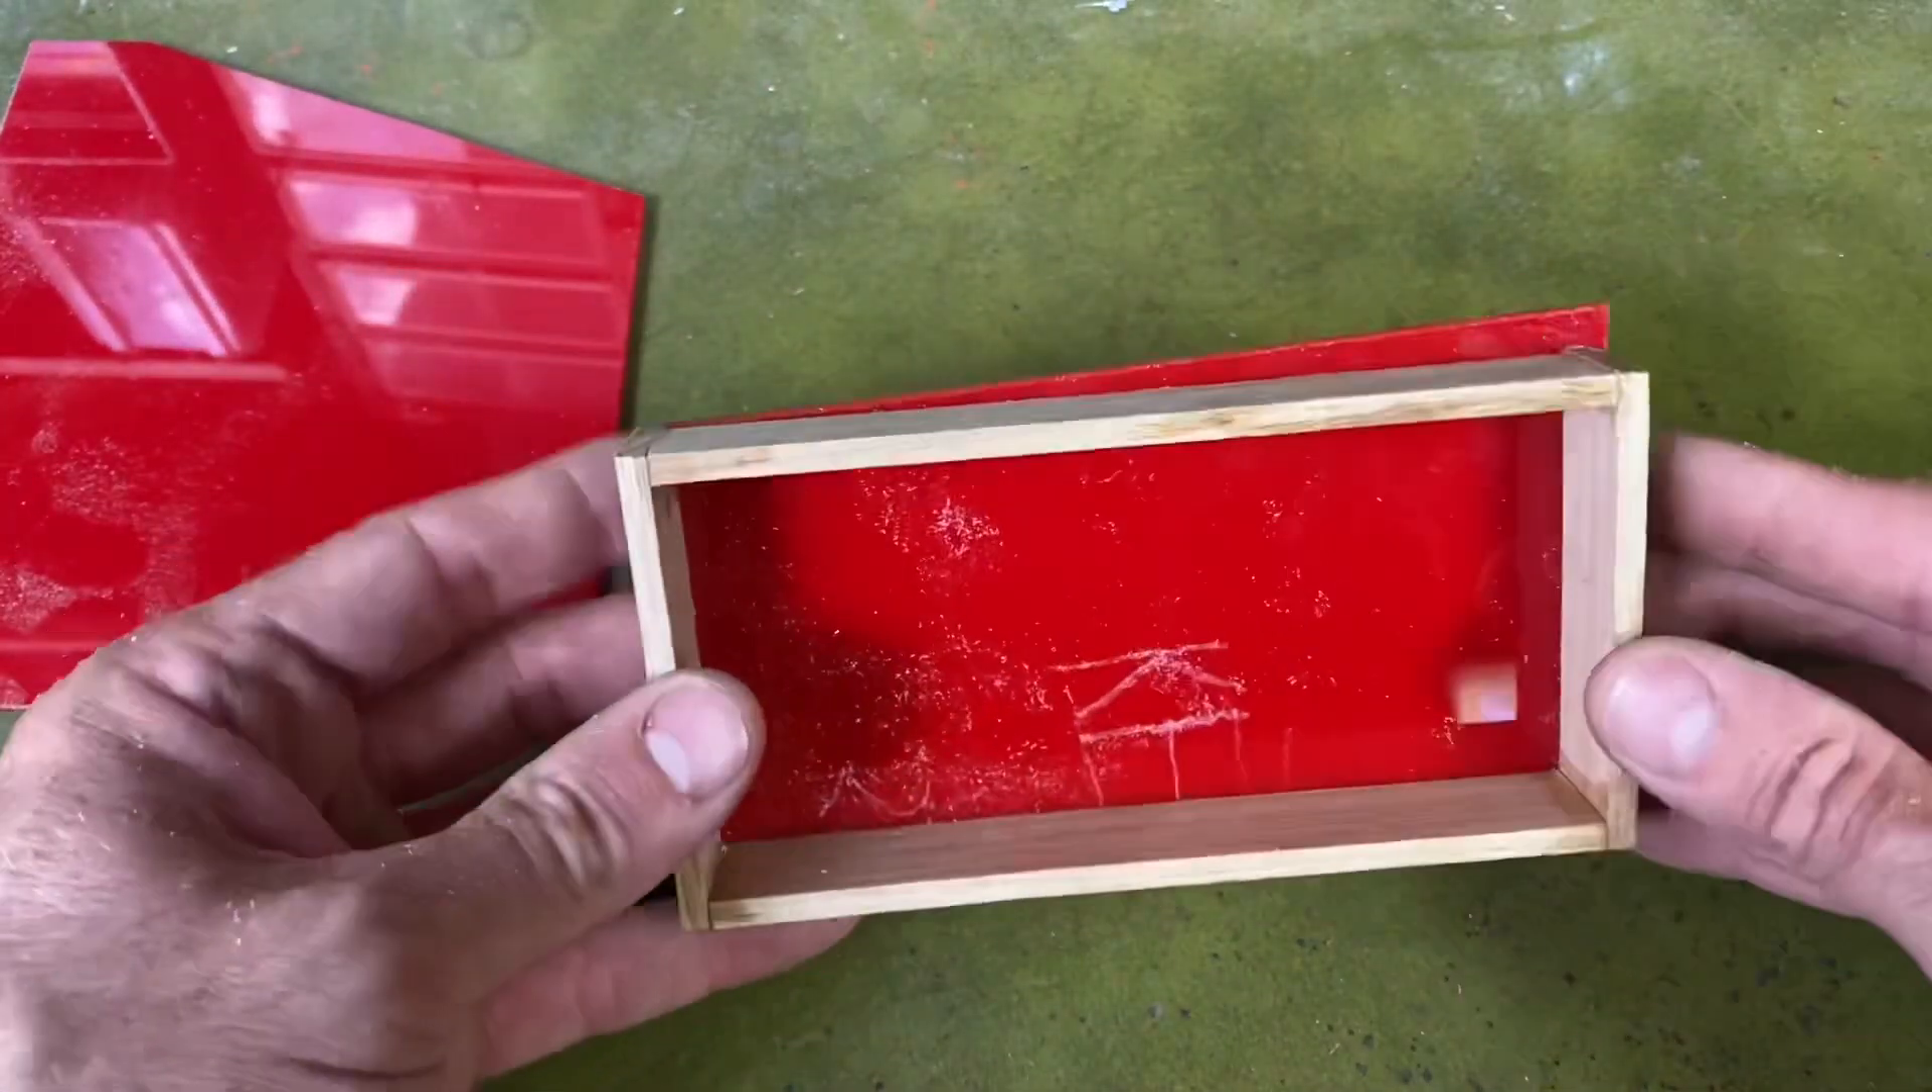So there's the base. It's a little bit too big, but that's fine because I'm going to be sanding with these sides and edges.